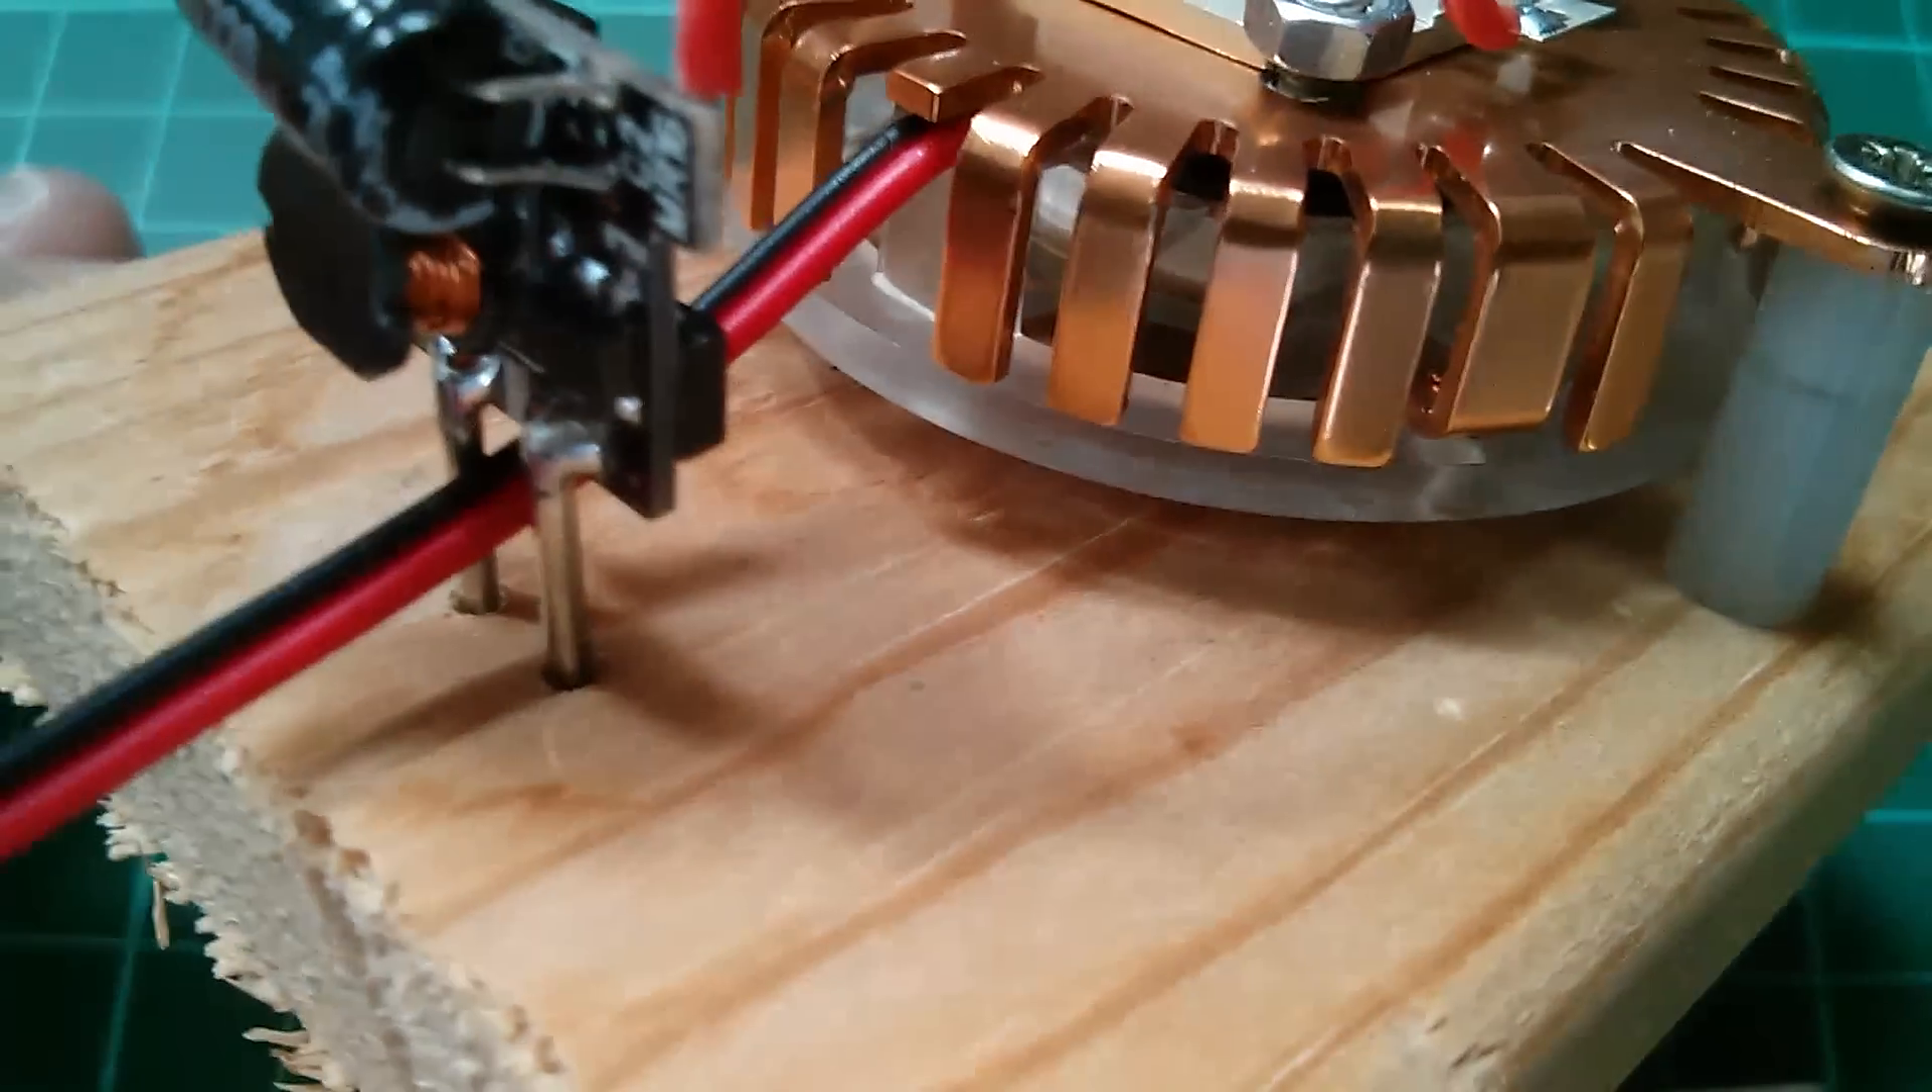And I think the easiest way is just to drill a couple of holes for these pins and push it down into those holes. So there's the LED driver just pushed into two holes.